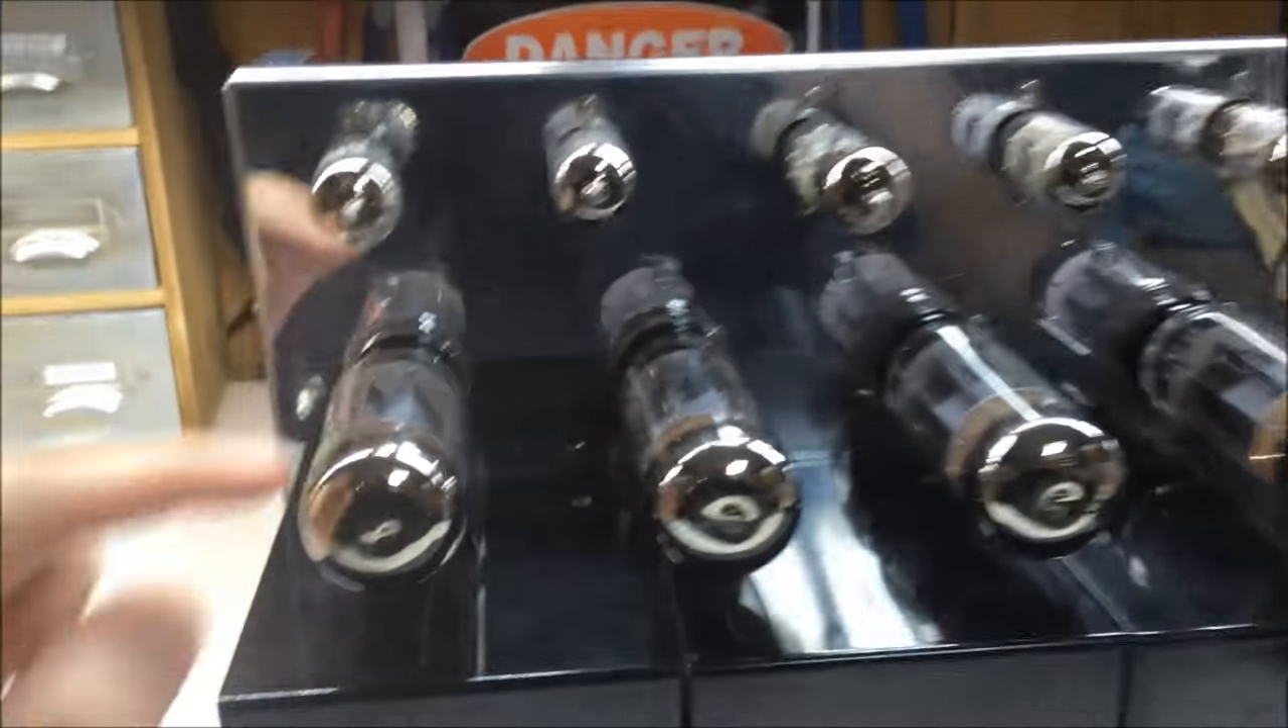Okay at this point as you can see we've installed the four new large bottle um 7591a electro harmonics tubes.